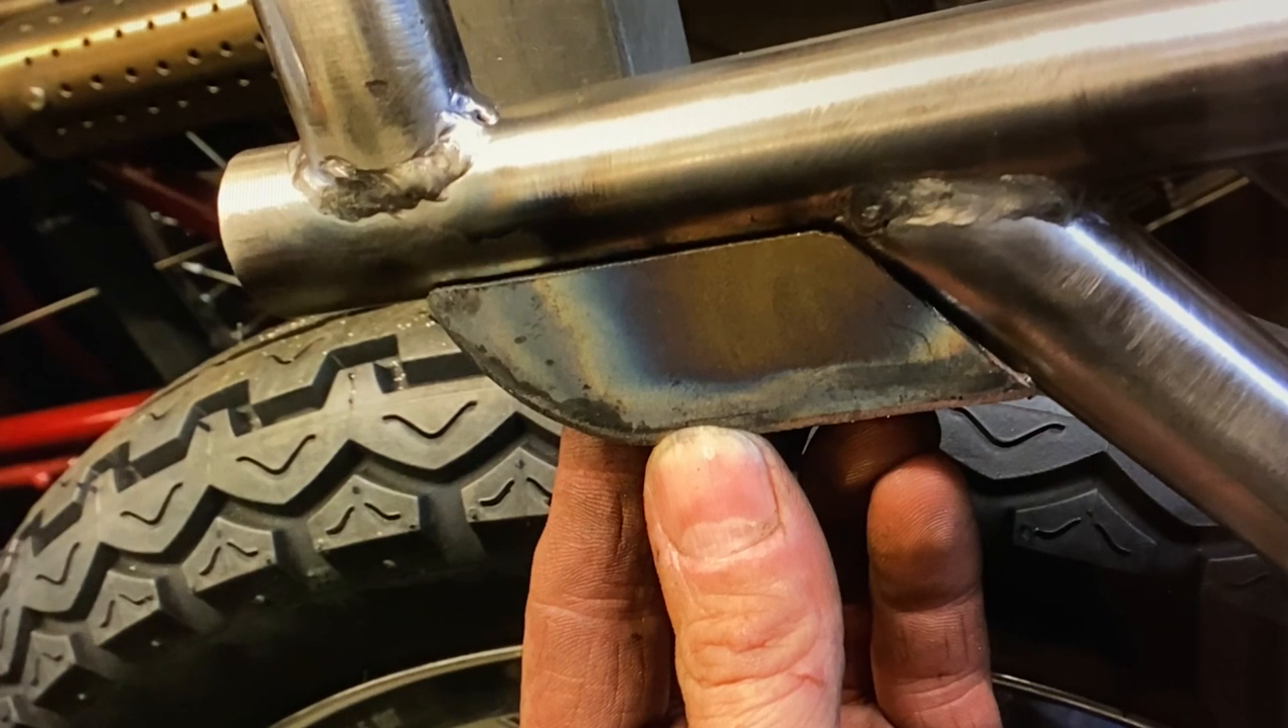I adjusted the fit with my file so it fitted the frame tubes just perfect, ready for welding.